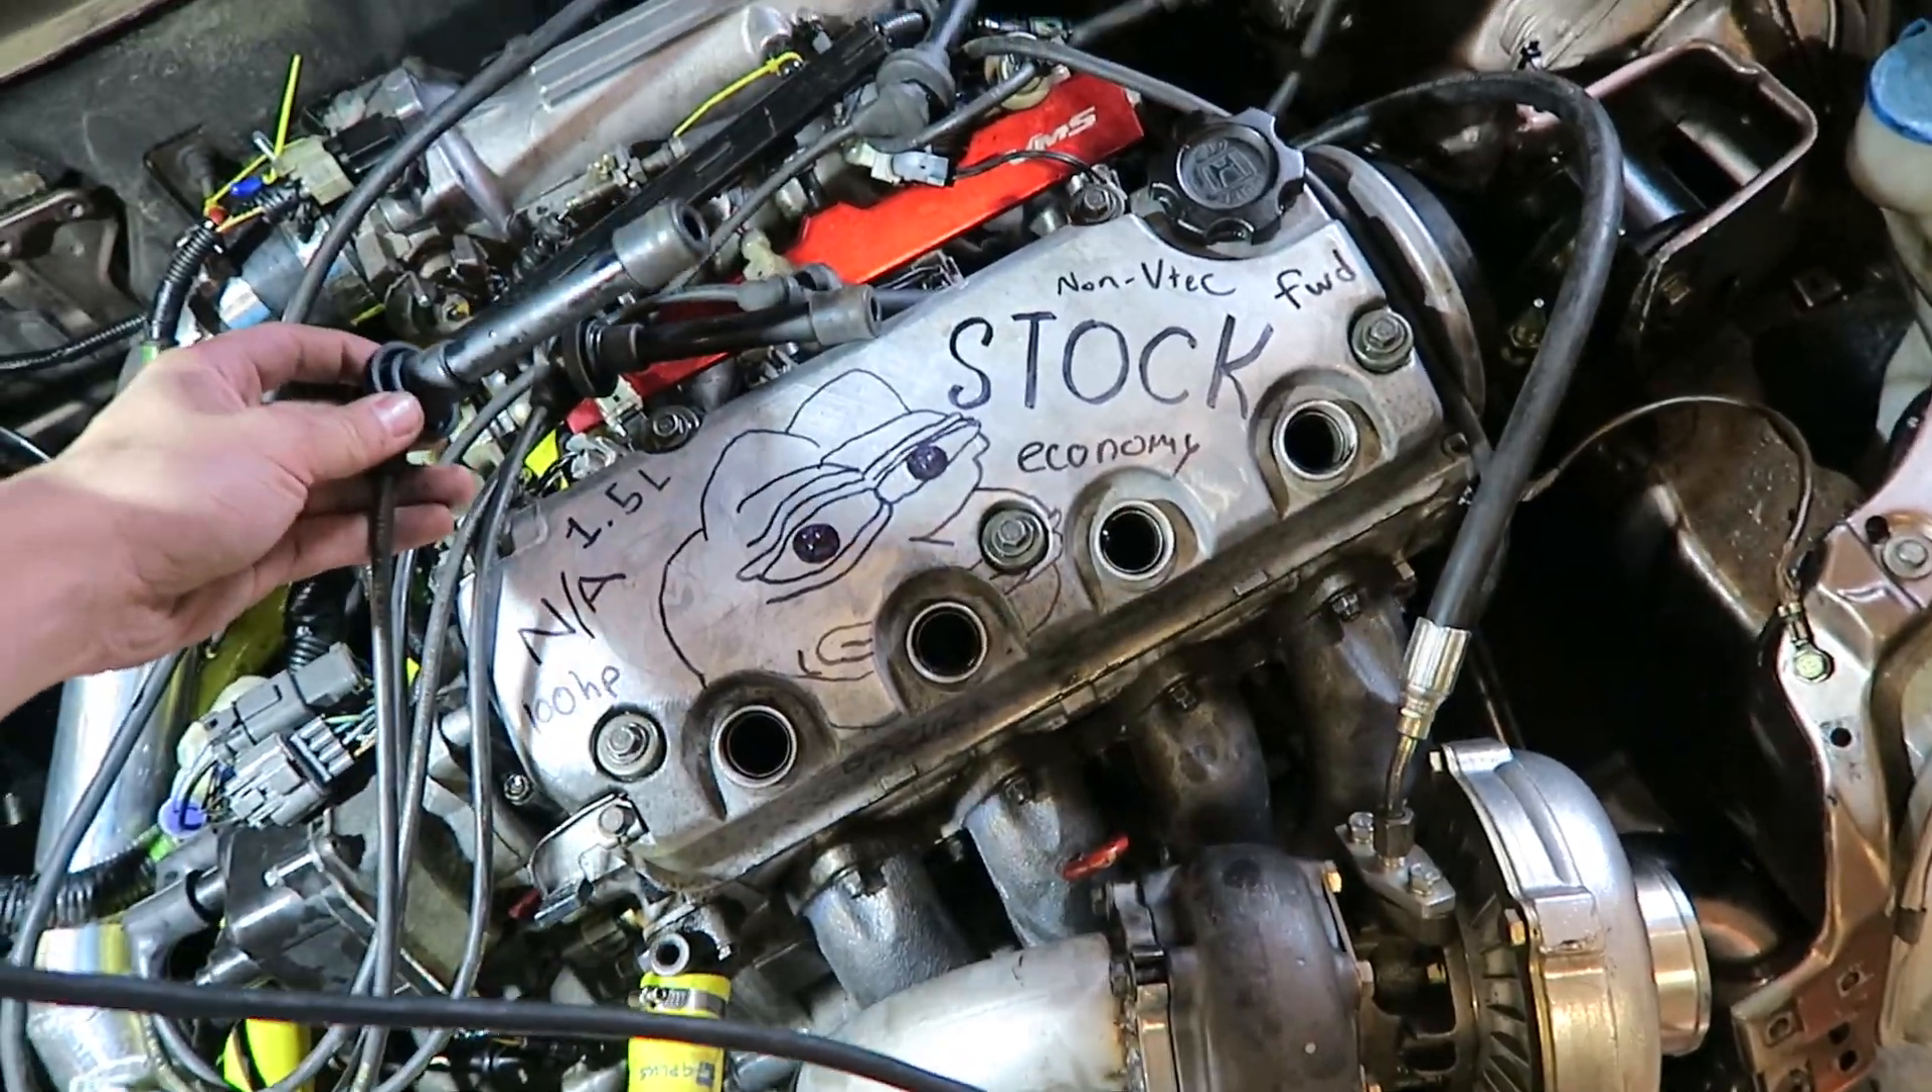The spark plug wires aren't in there.